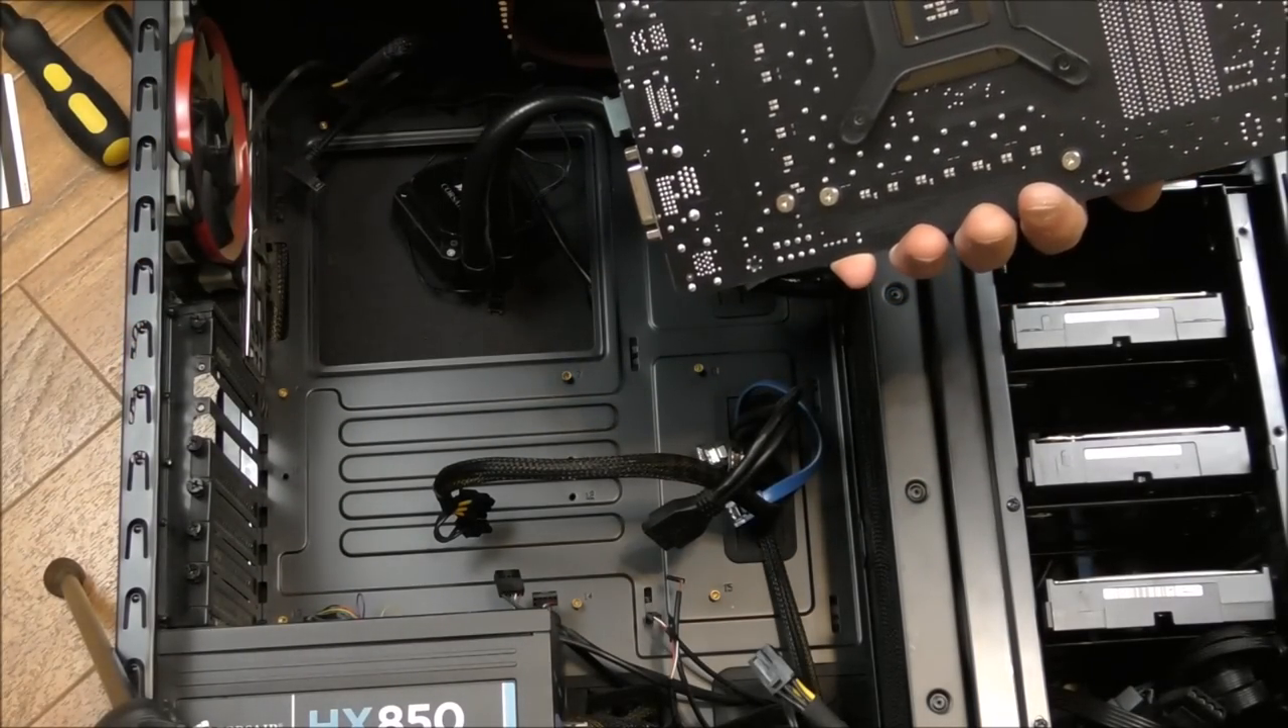There is the old motherboard removed.